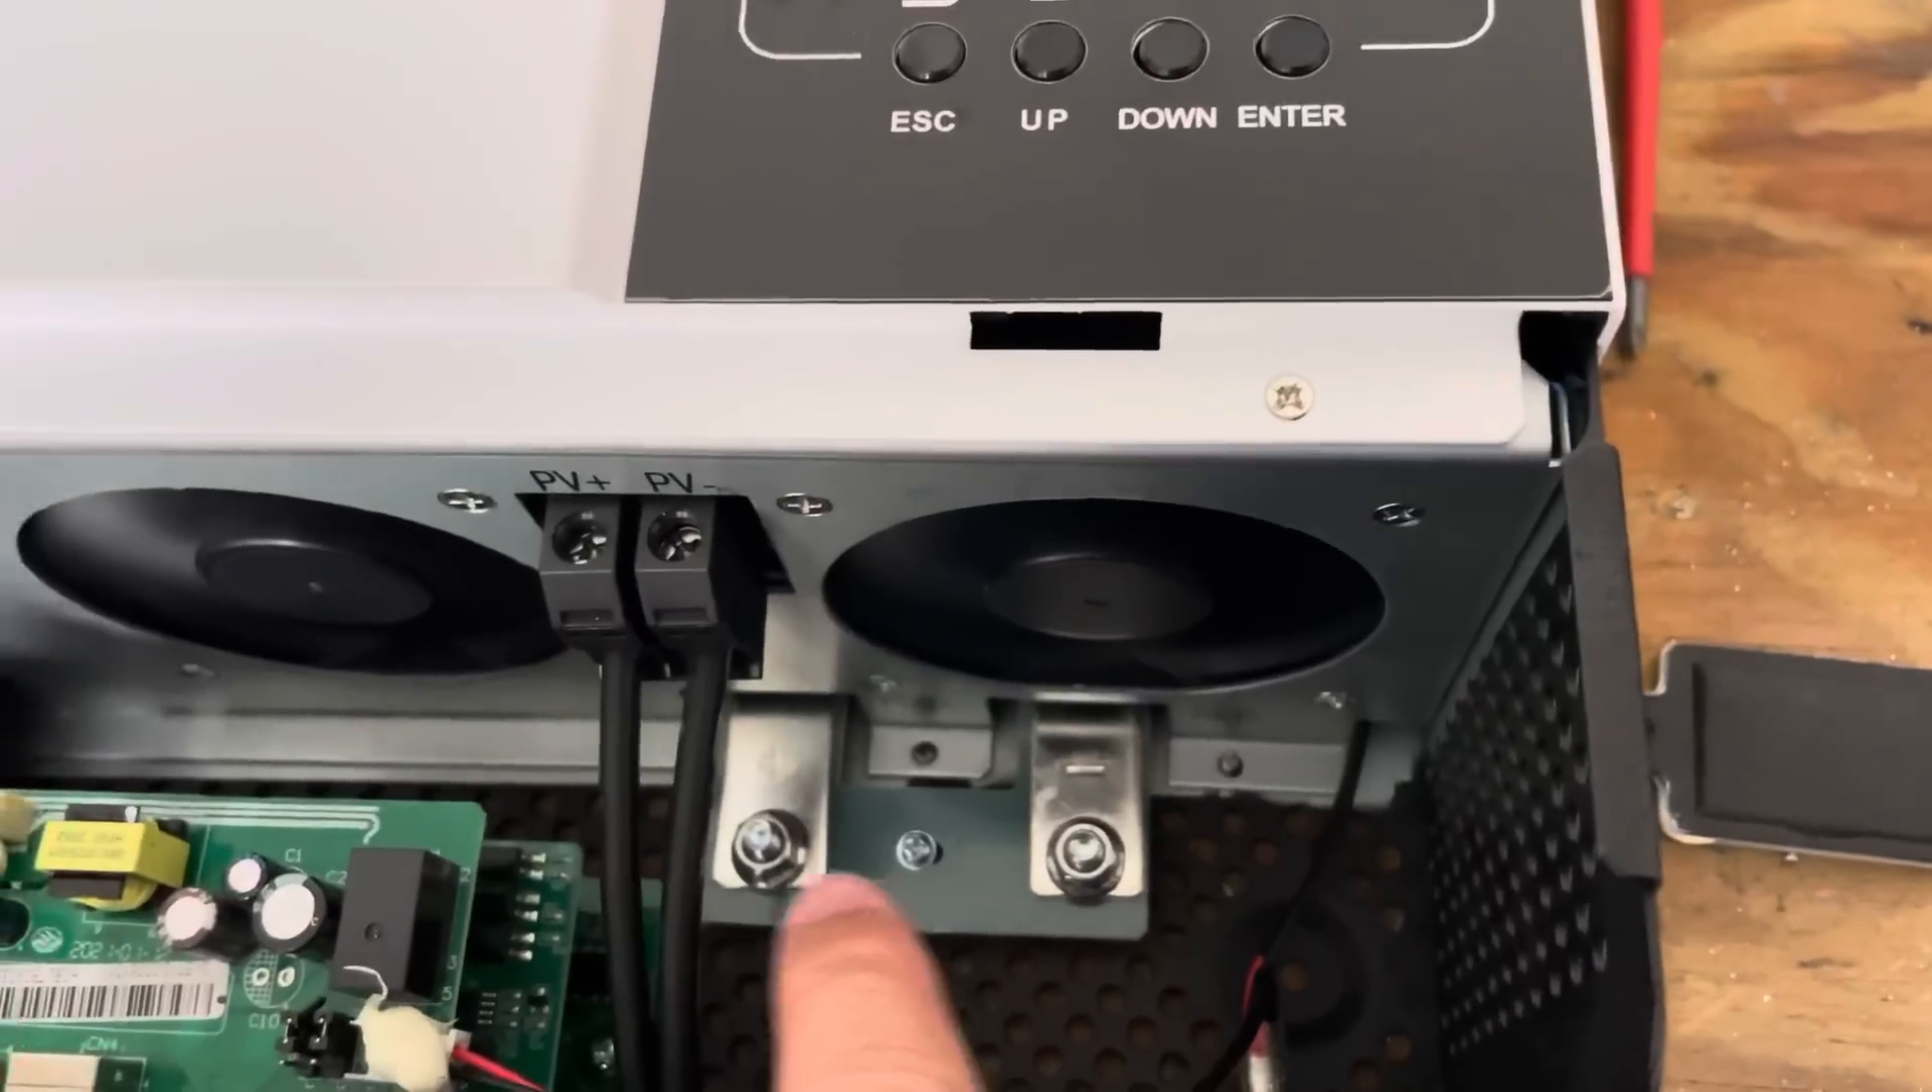Right down here you have the battery terminals but I don't have the battery yet so that's not hooked up.